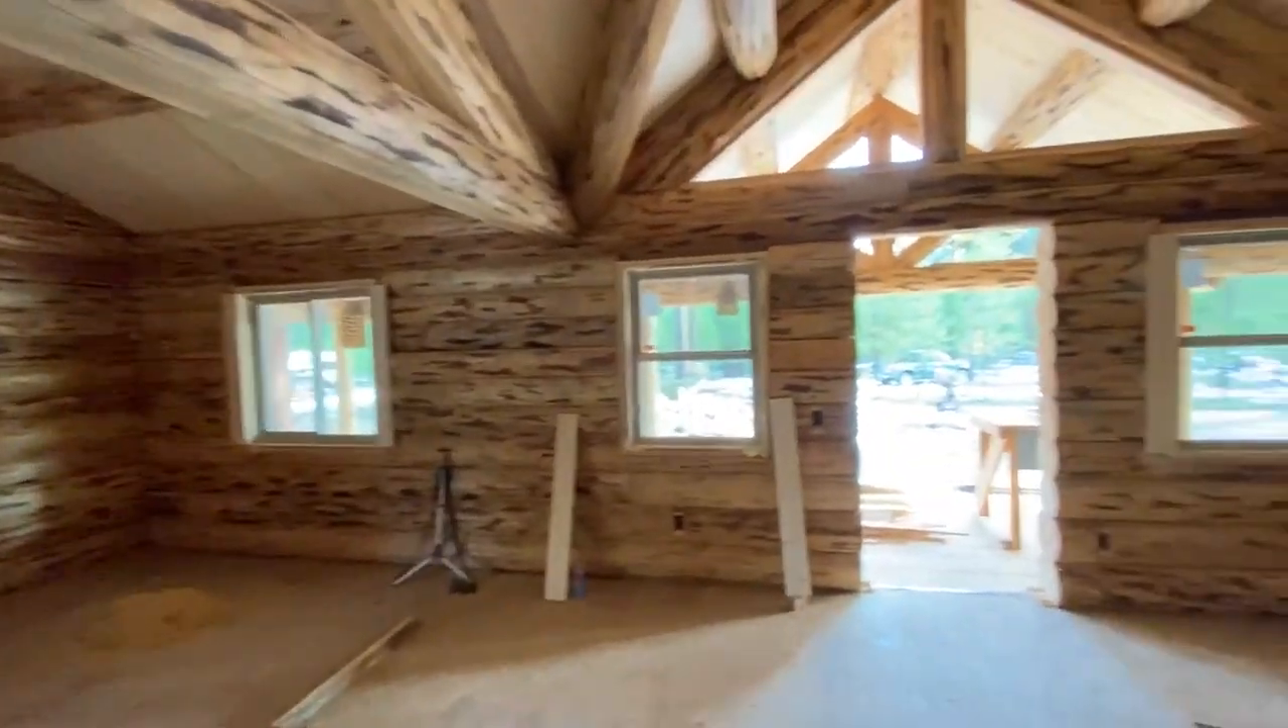Obviously the doors are not yet installed.